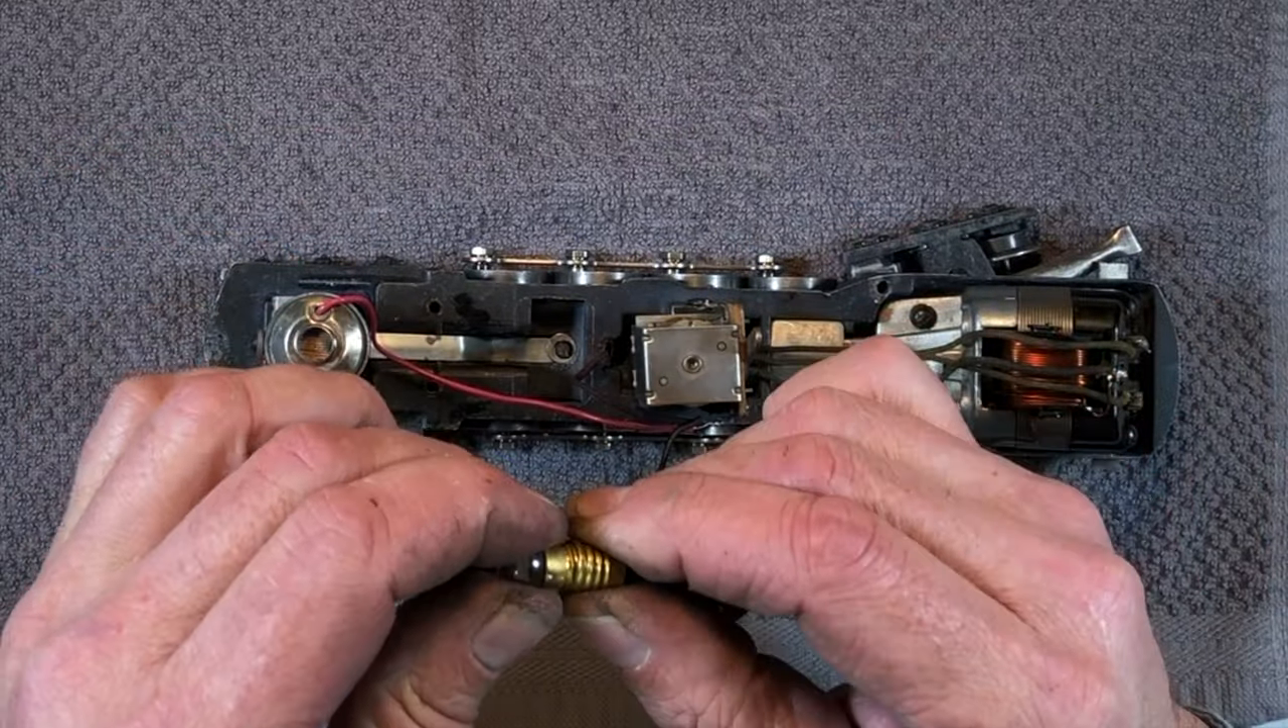Well, we've got the light bulb wire wired in, and I found another light bulb for it.